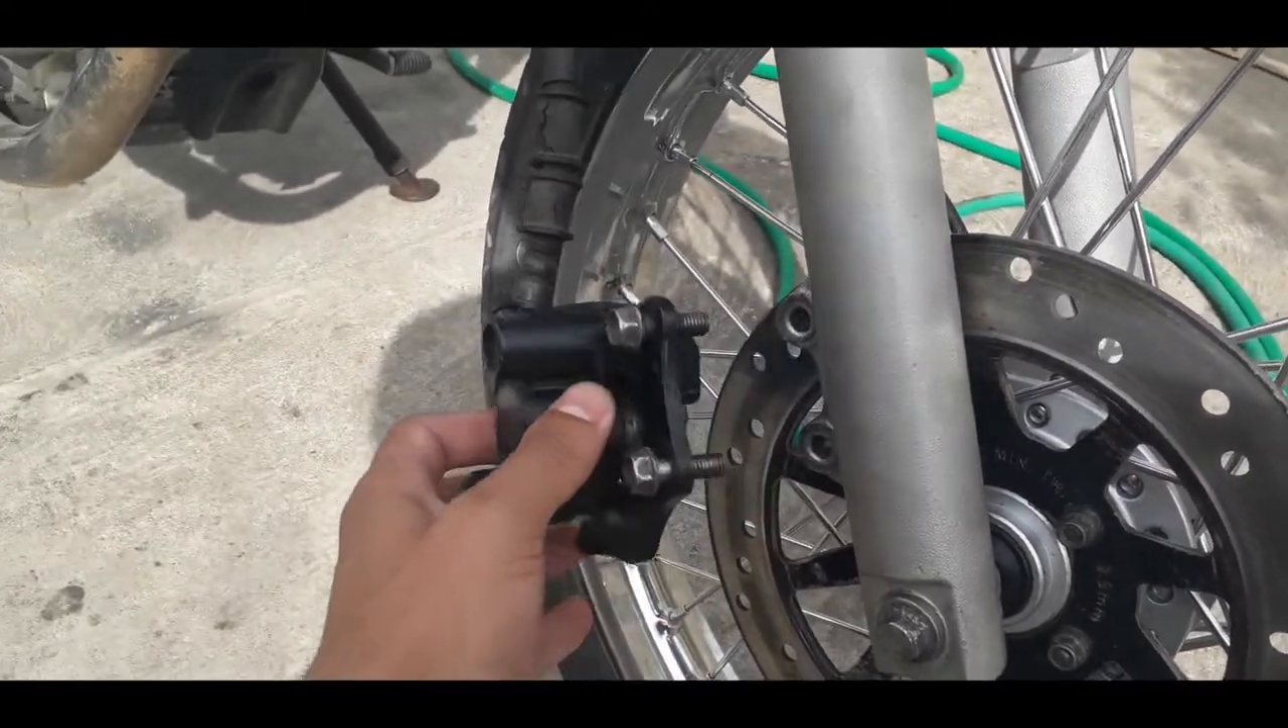Já instalei a roda aqui no local dela, né?